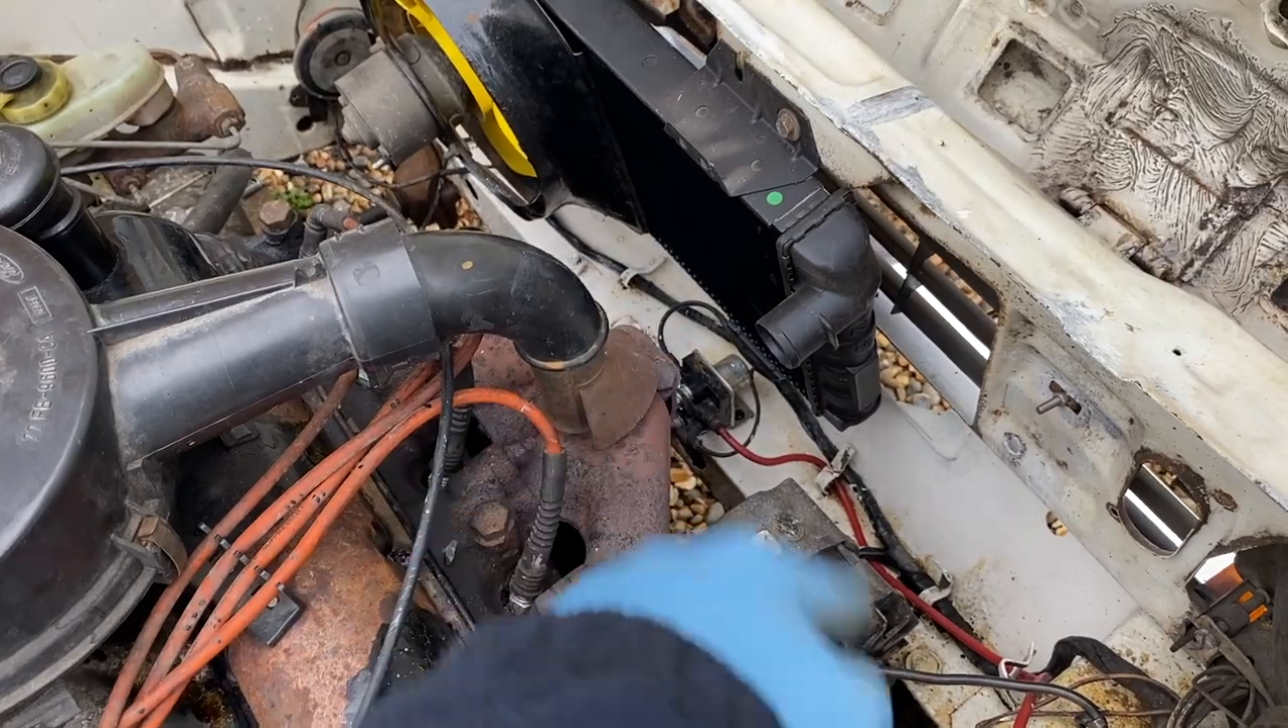We have a radiator in place.